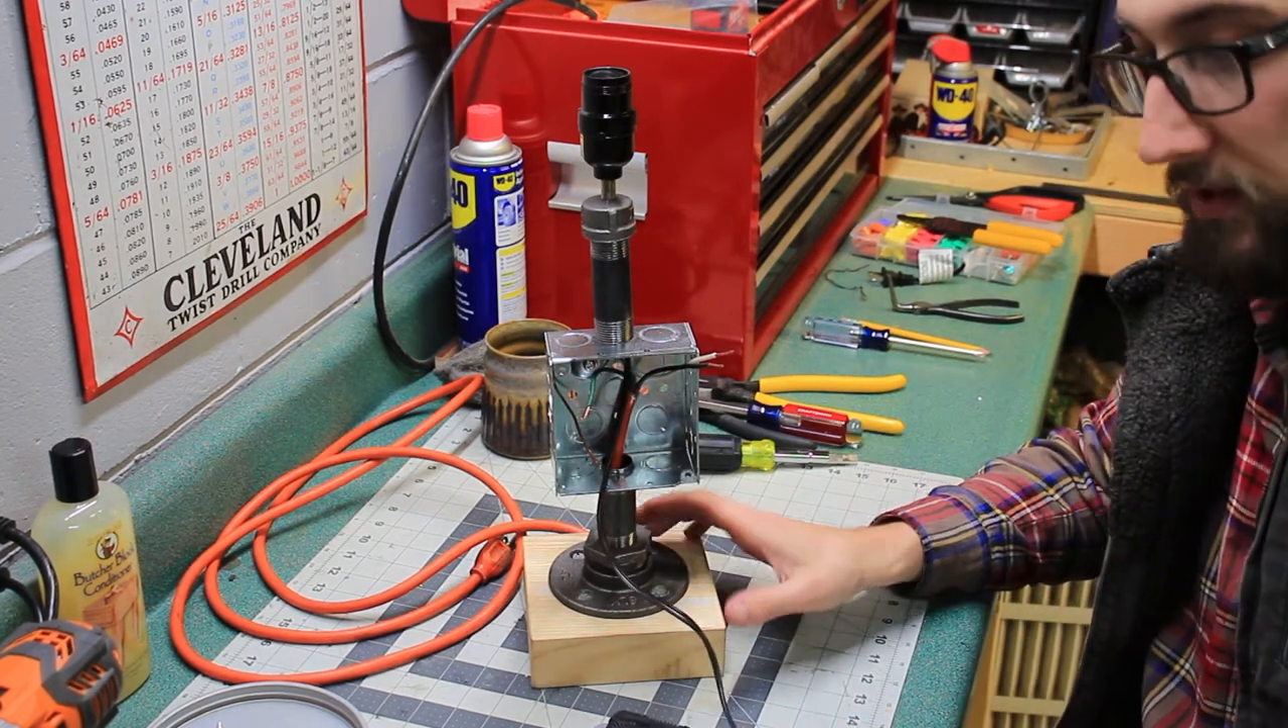I got the cap and the light fixture itself mounted to the rest of the structure, the lamp.